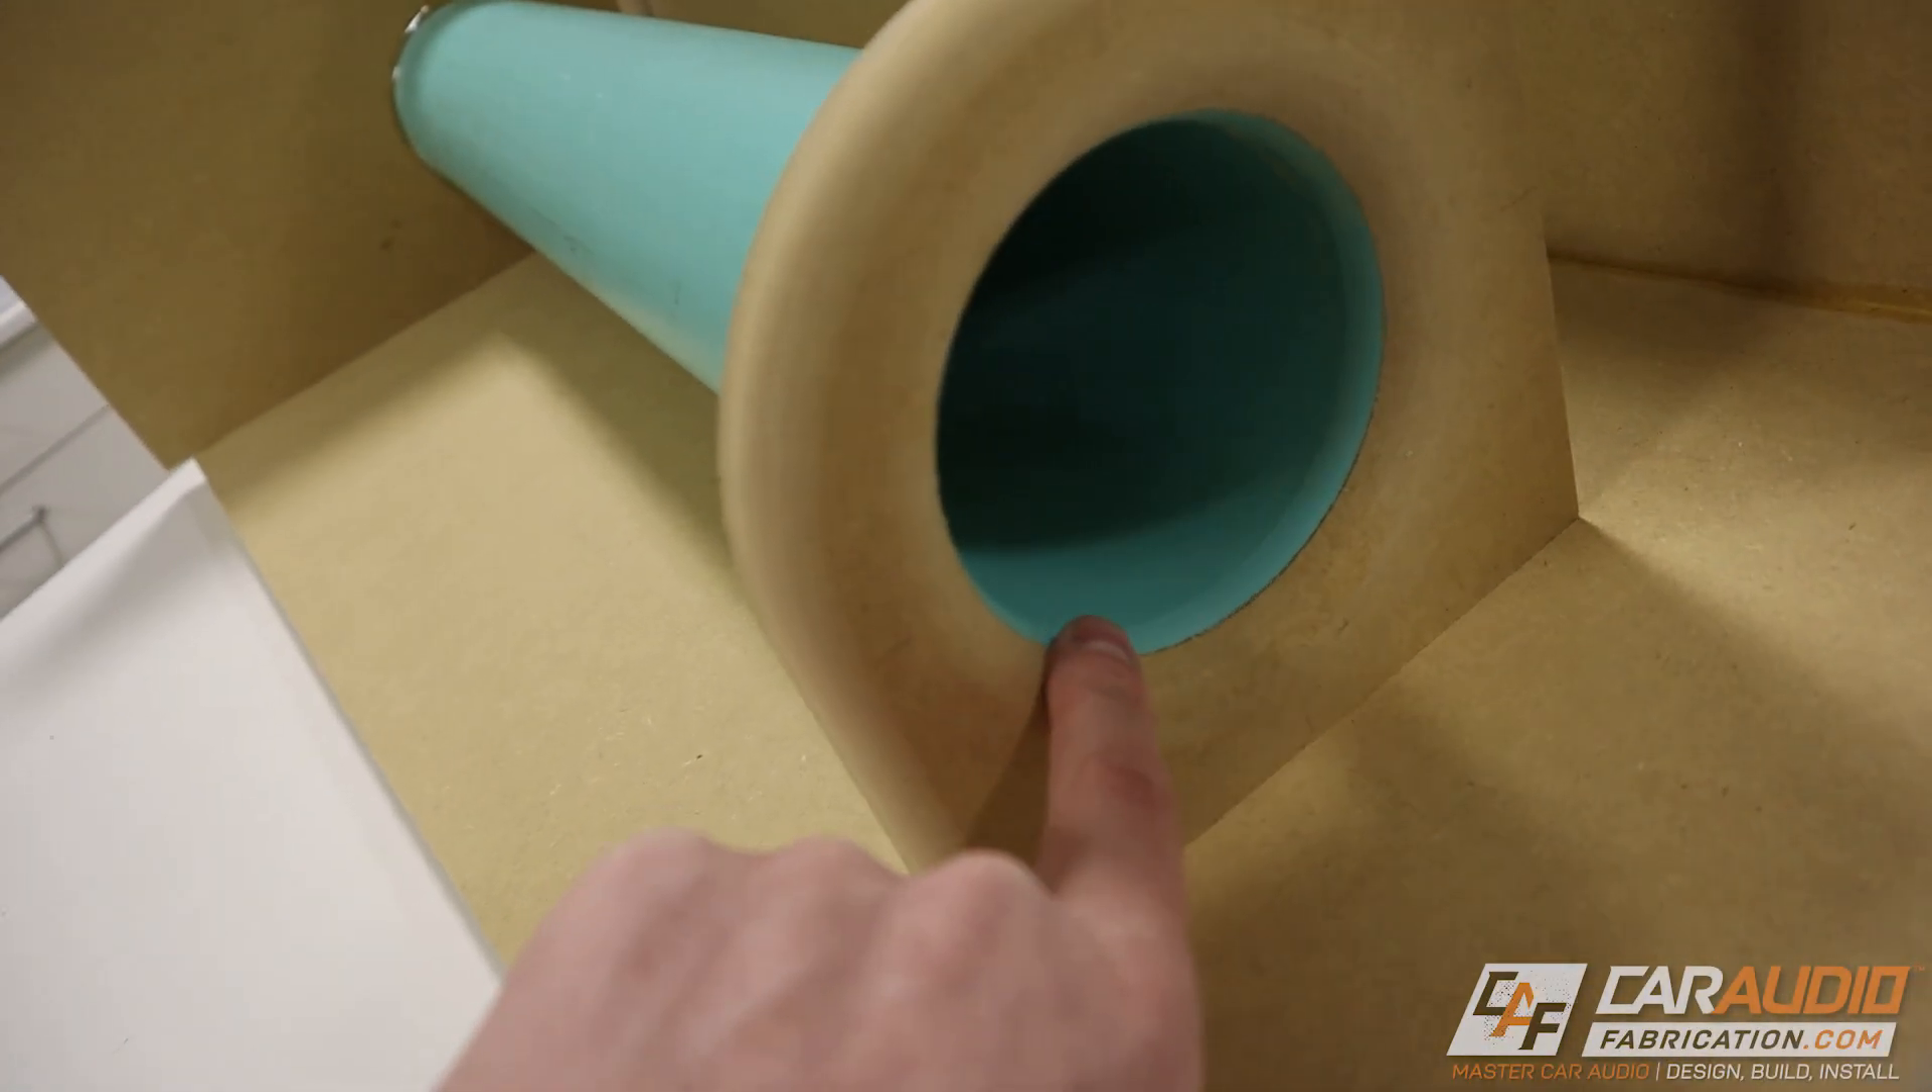So much like the outside hole of the box, this inside hole for the port here really came together nicely, nice and flush, nice and smooth.